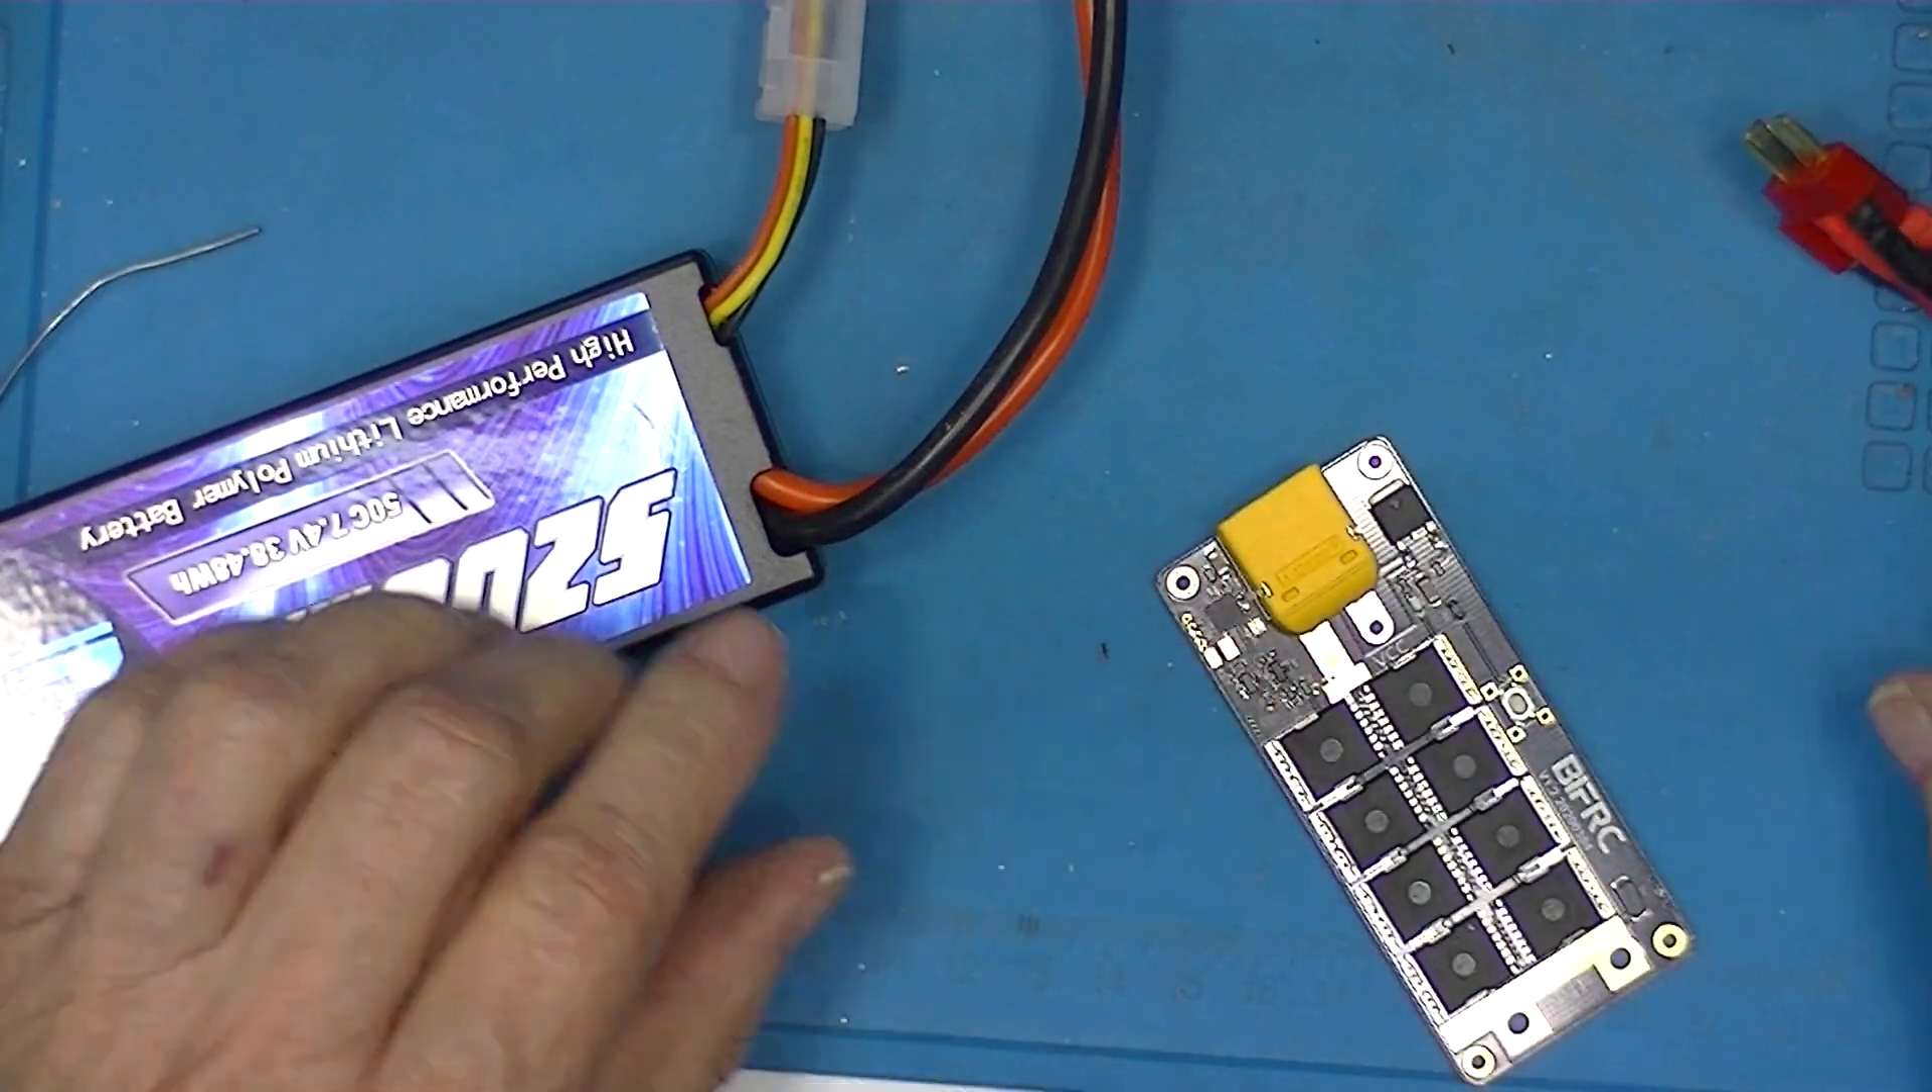I've soldered the battery connector on now I have a couple of adapters here a male and a female but they're marked XT60 so maybe that's an XT60 interface and these are male and female too whatever my battery accepts.